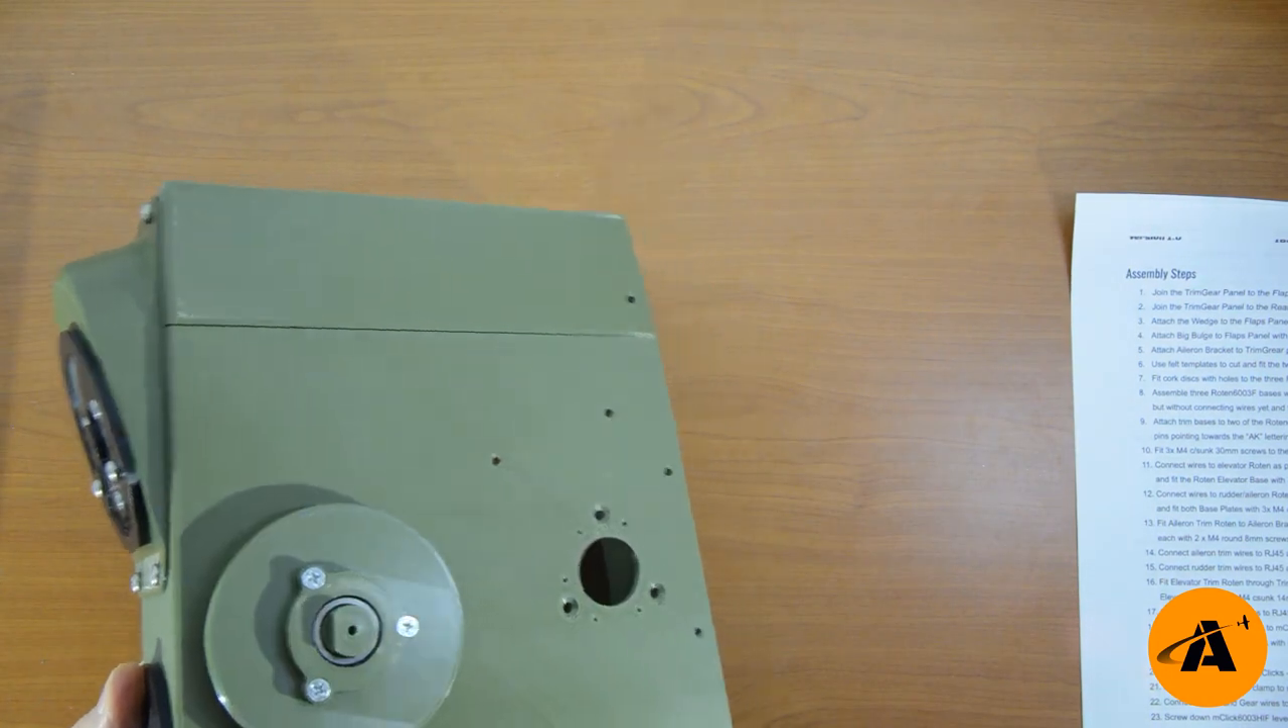The elevator disc is on the front, like that, with three M4 countersunk 14mm screws.